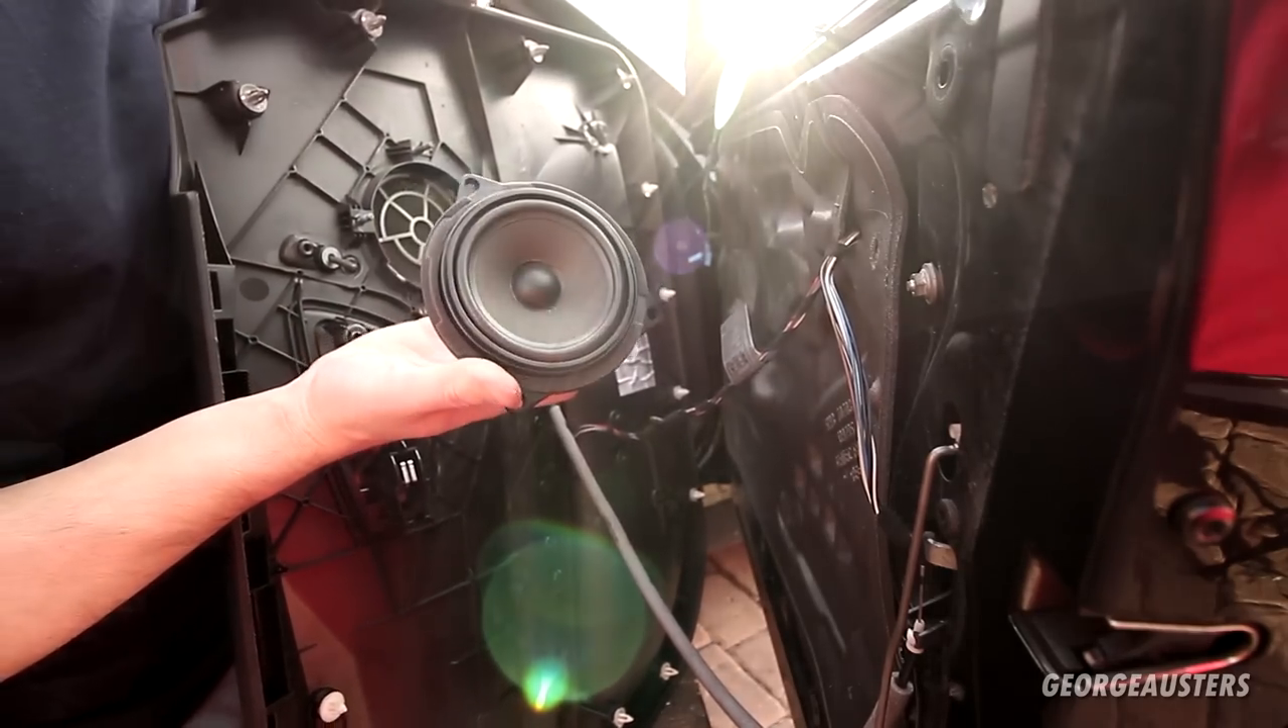I'm just going to disconnect the tweeter and the speaker itself and now the speaker itself is held in by three eight millimeter nuts so we'll go ahead and remove those three and there's the main door speaker removed.